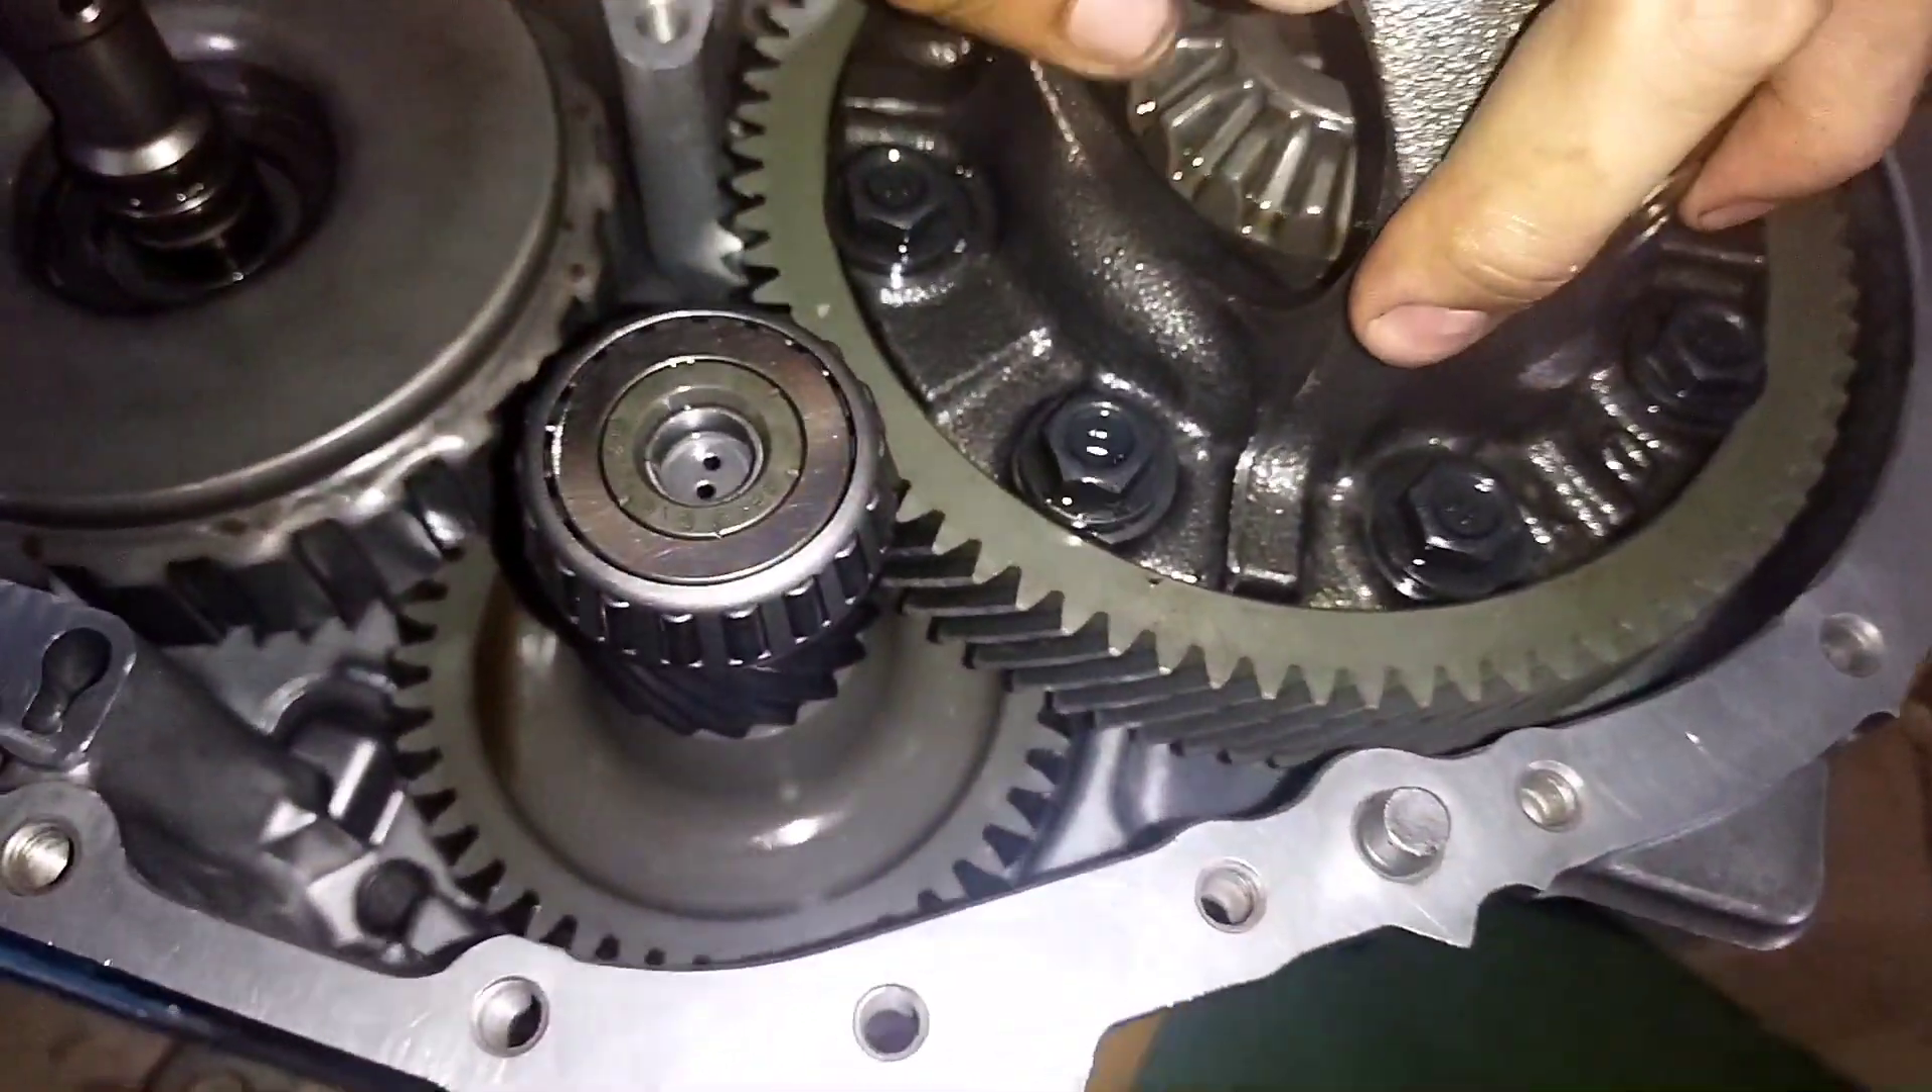Oke Setelah Terpasang Semuanya Ini Sudah Terpasang Untuk Gear Diferensial Begitu Ya.